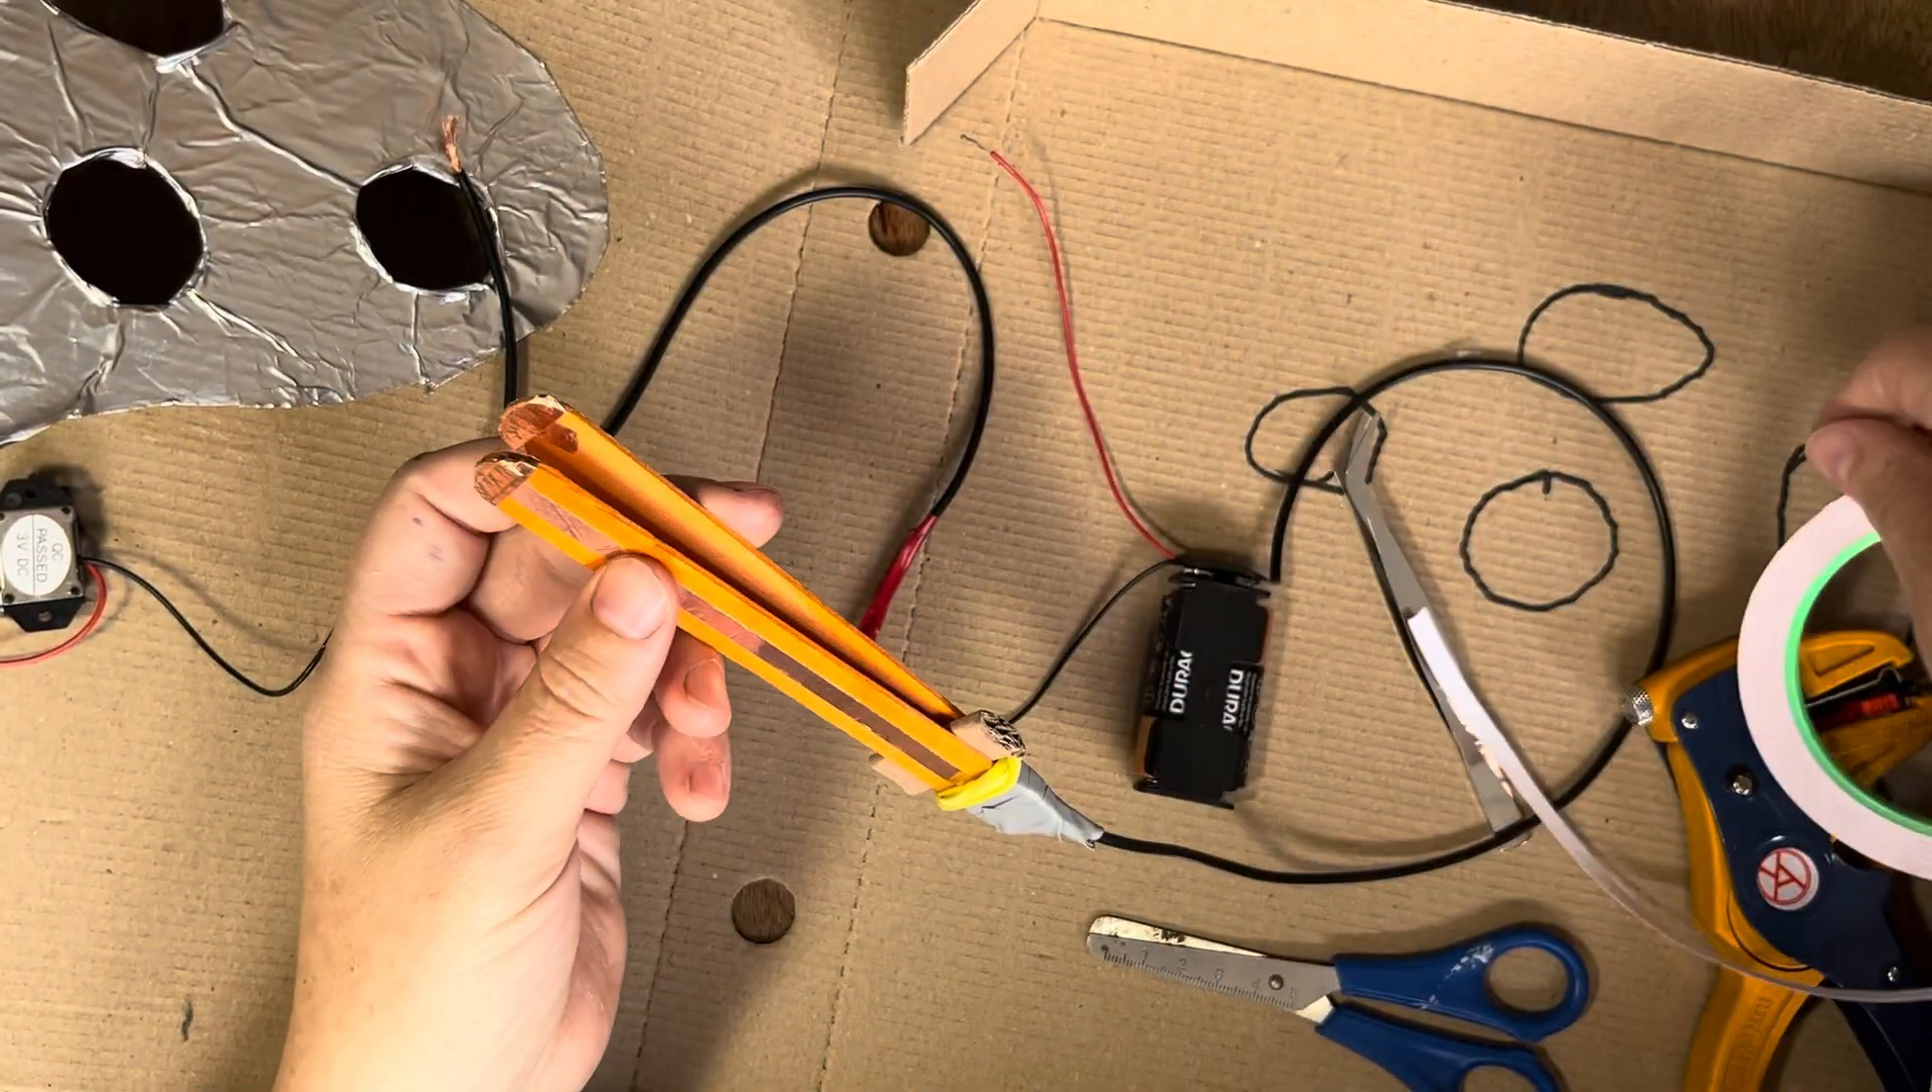So I've run the tape all the way along the lolly sticks on both sides and then added the wire at the end.